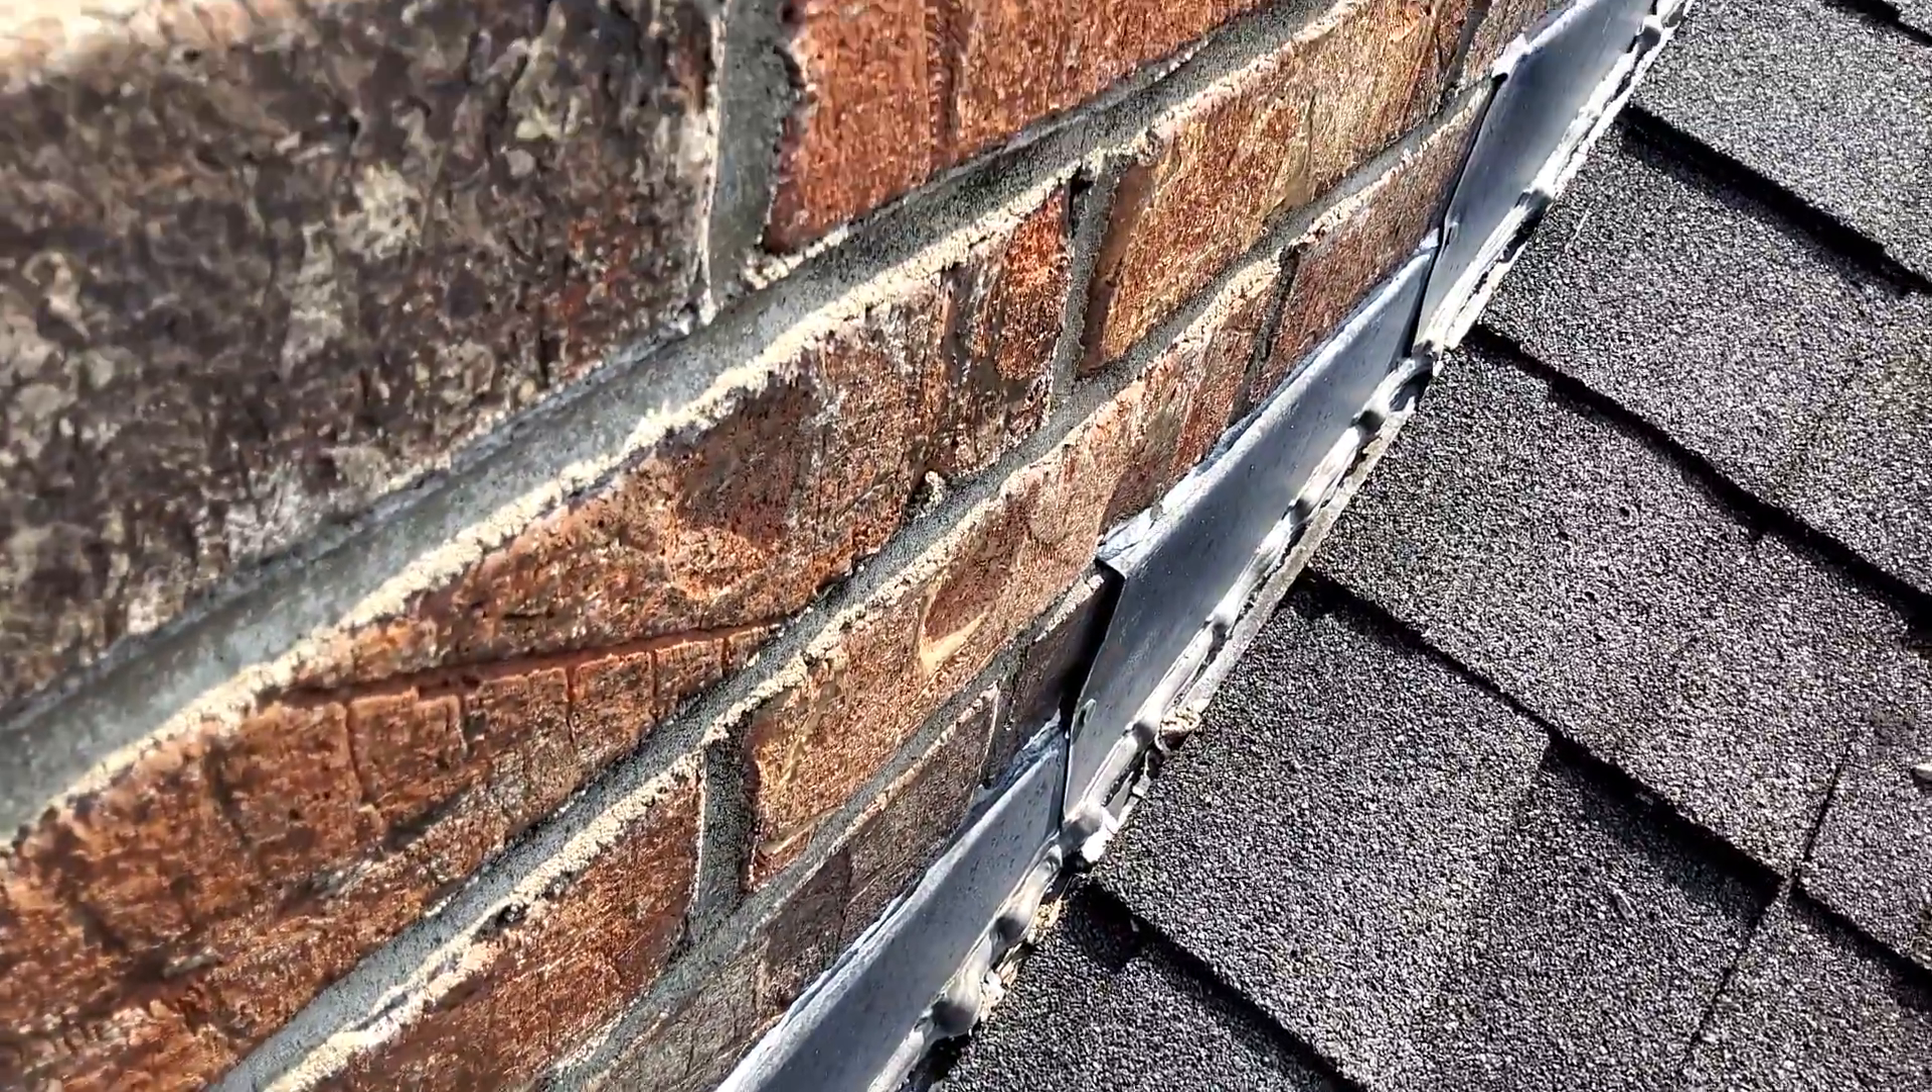You can see there are gaps between the flashing and the masonry.